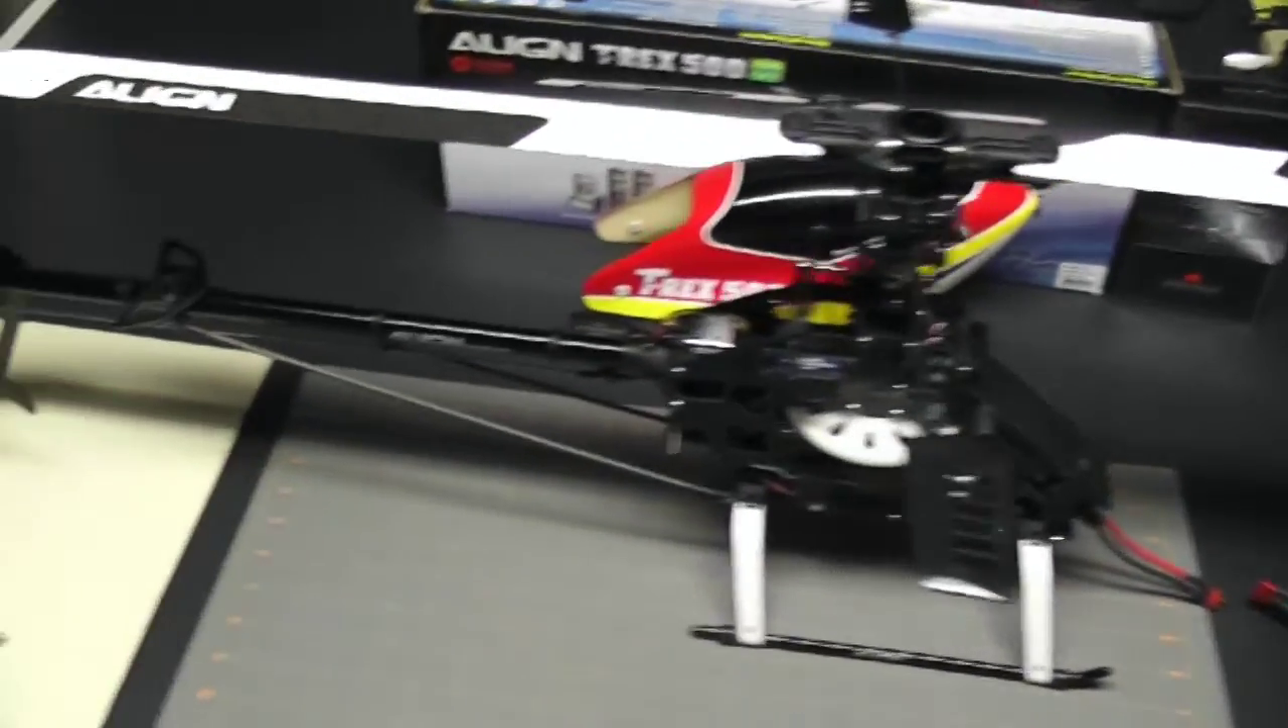I have the helicopter ready to go and if you'll notice I have reinstalled the head and installed the blades as well.